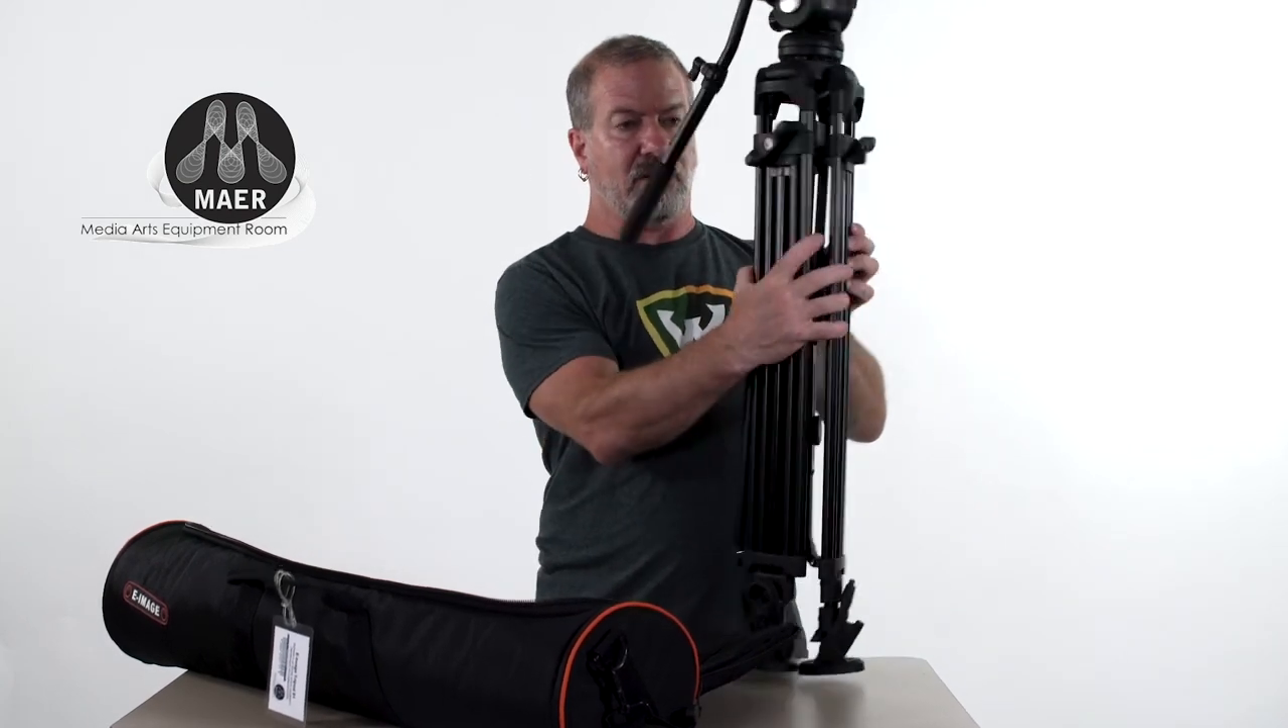The pan handle is sticking out the back still.